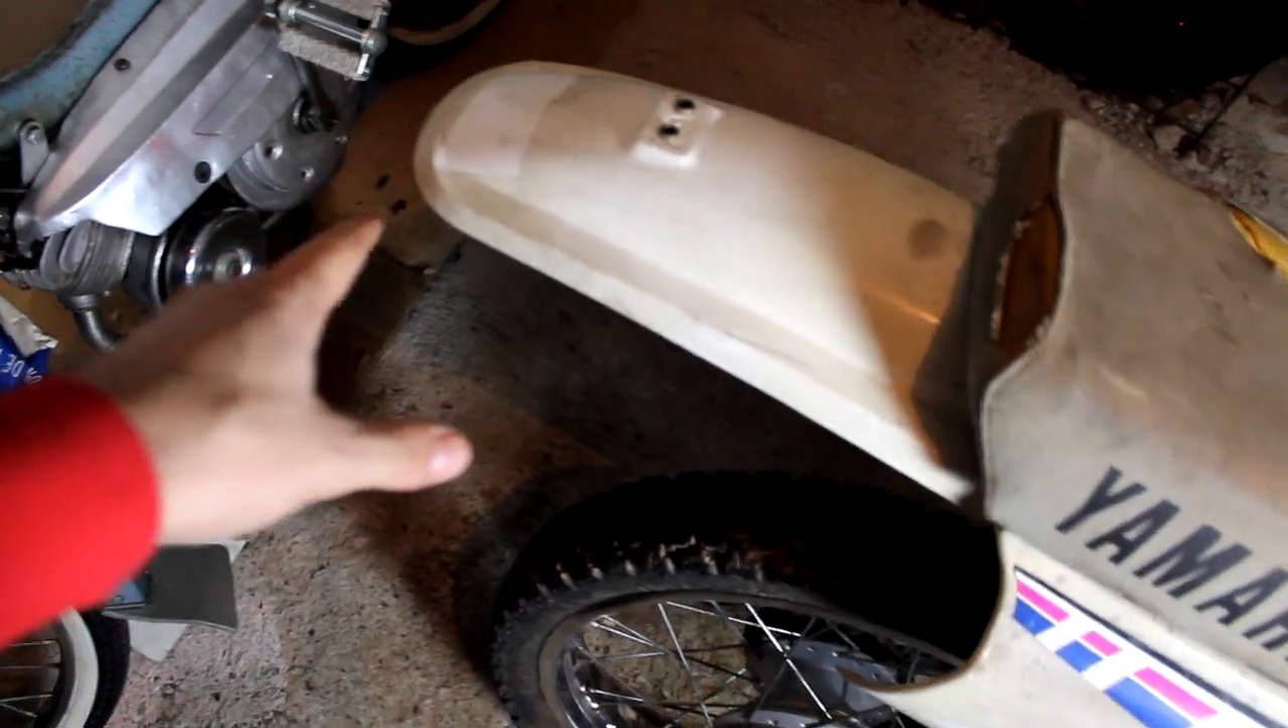Là il manque bien sûr le porte-plaque avec le petit phare les deux clignotants qui passent sur les côtés.